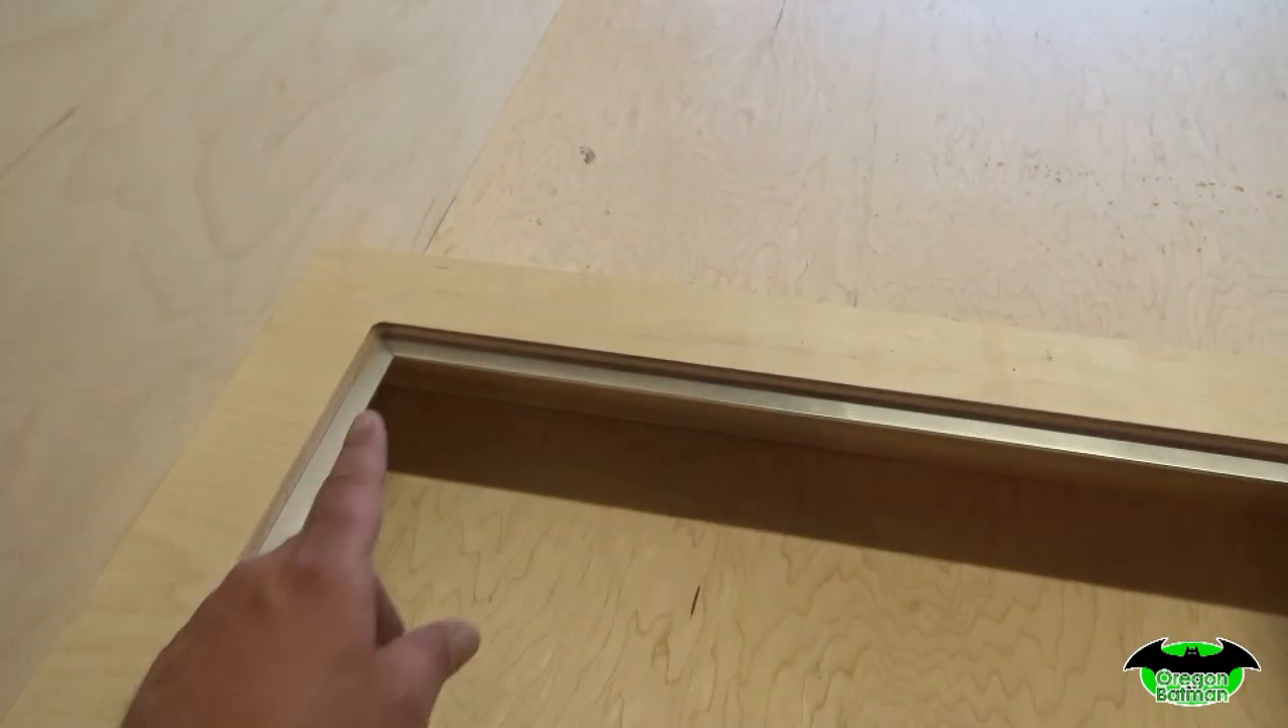So everything is in place. We have our aluminum trim in, in which our, uh, lids will now rest on.